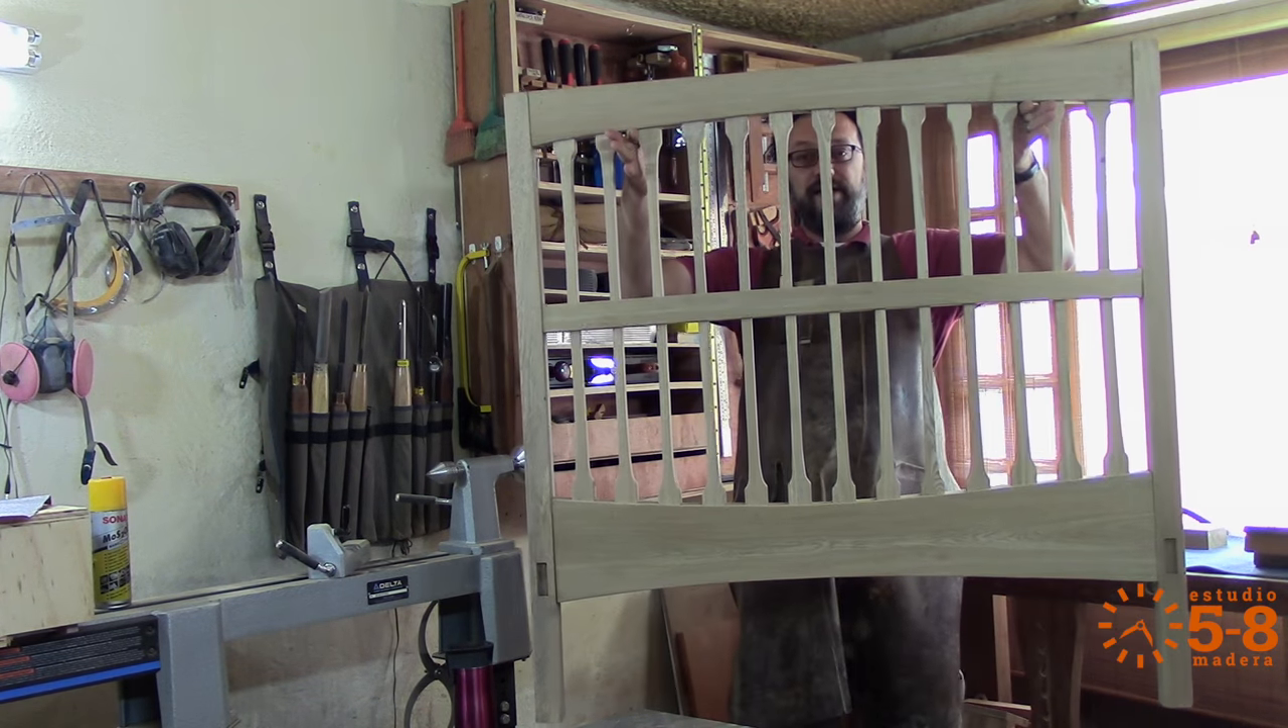Es la cabecera, ya al fin la logré armar, ya está pegada, lista para armarle el resto de la cama.